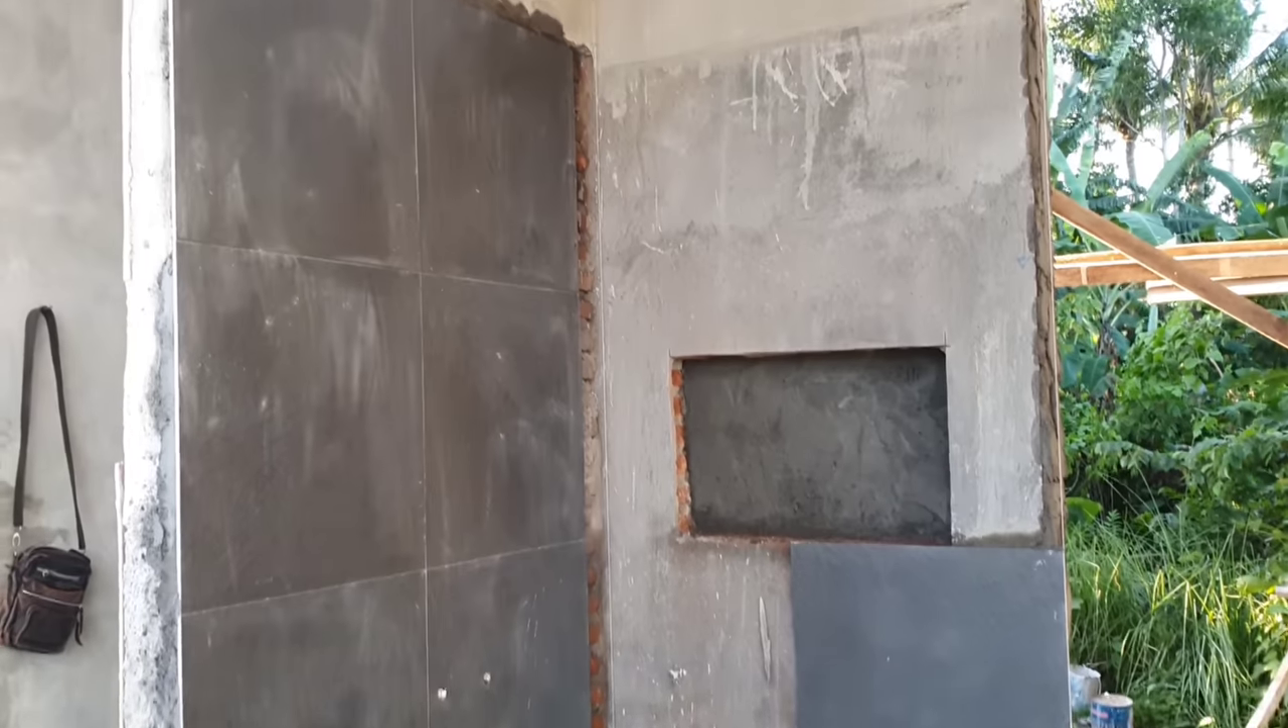All the black tiles are almost finished but we were missing one box that i just received by delivery.